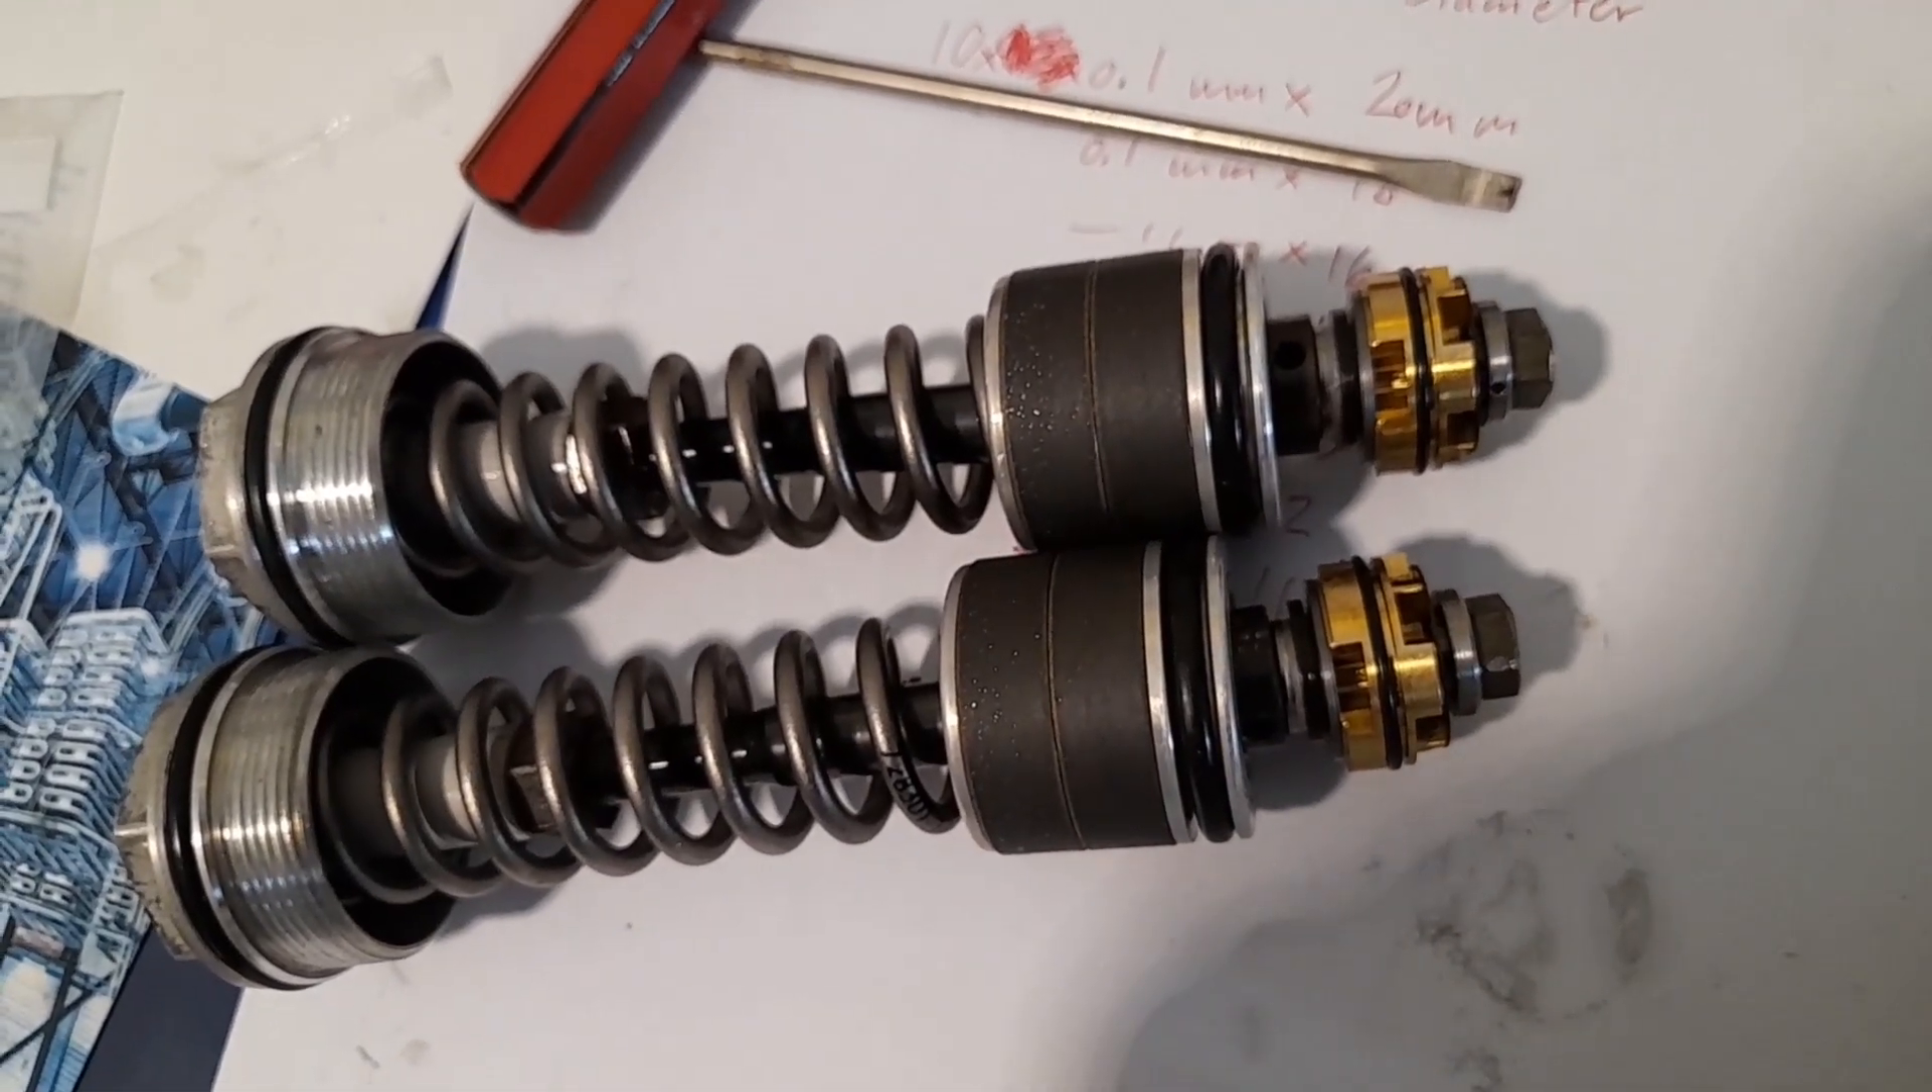Then here we have the new gold valves installed with my personalized shim stack right here and also some spacers there.